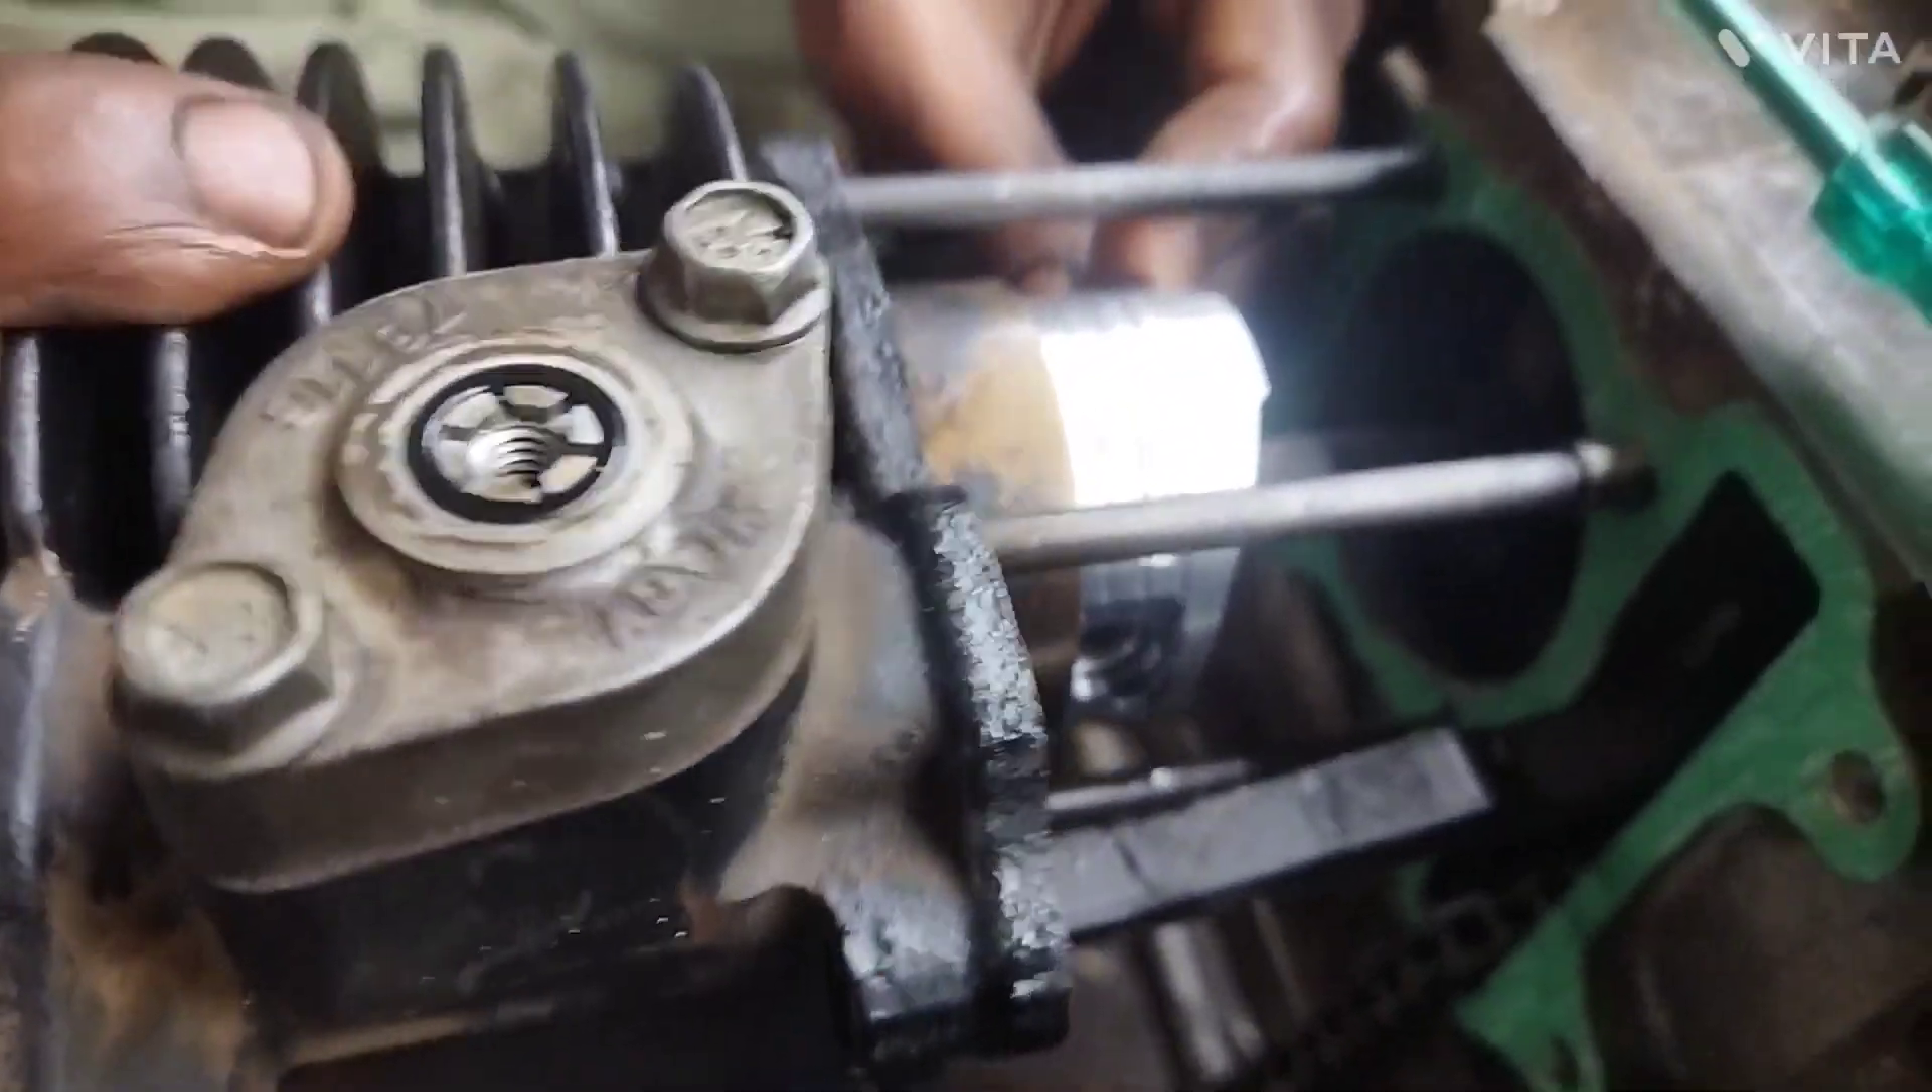असानी से देख सकते हैं पिस्टन को हमने लगा दिया।